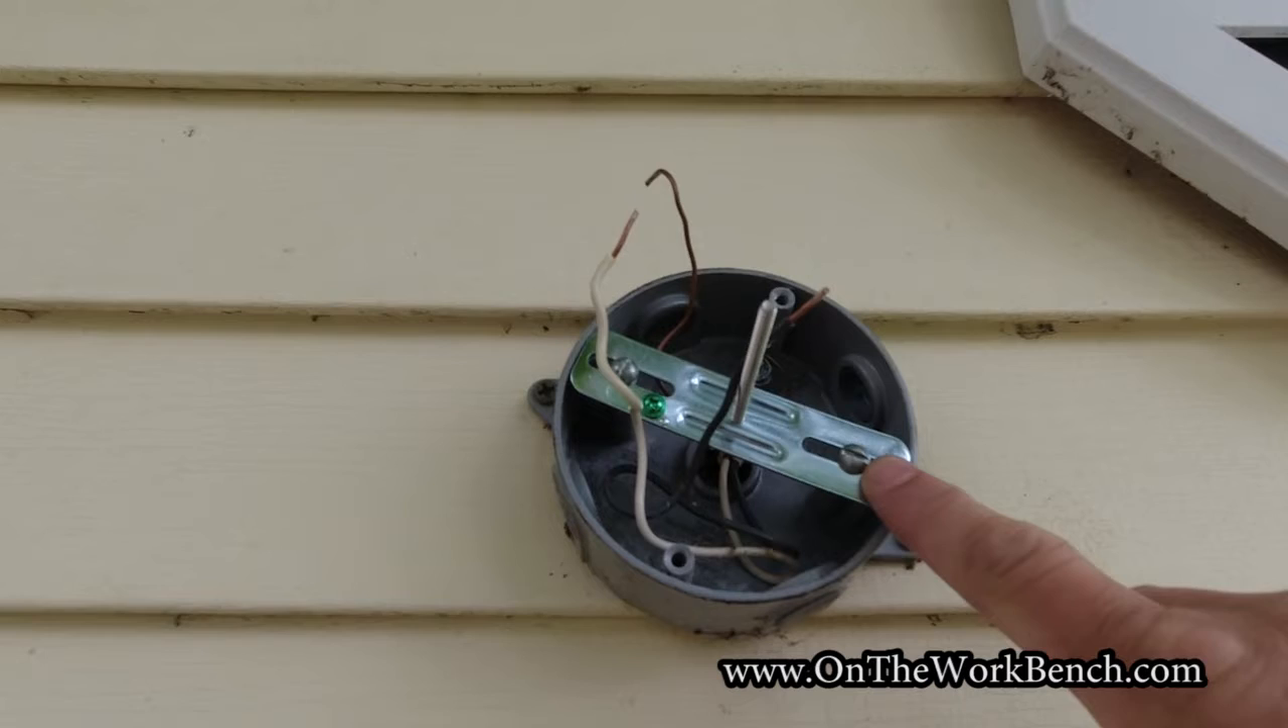So here's how the box looks after I put in the bridge bracket.